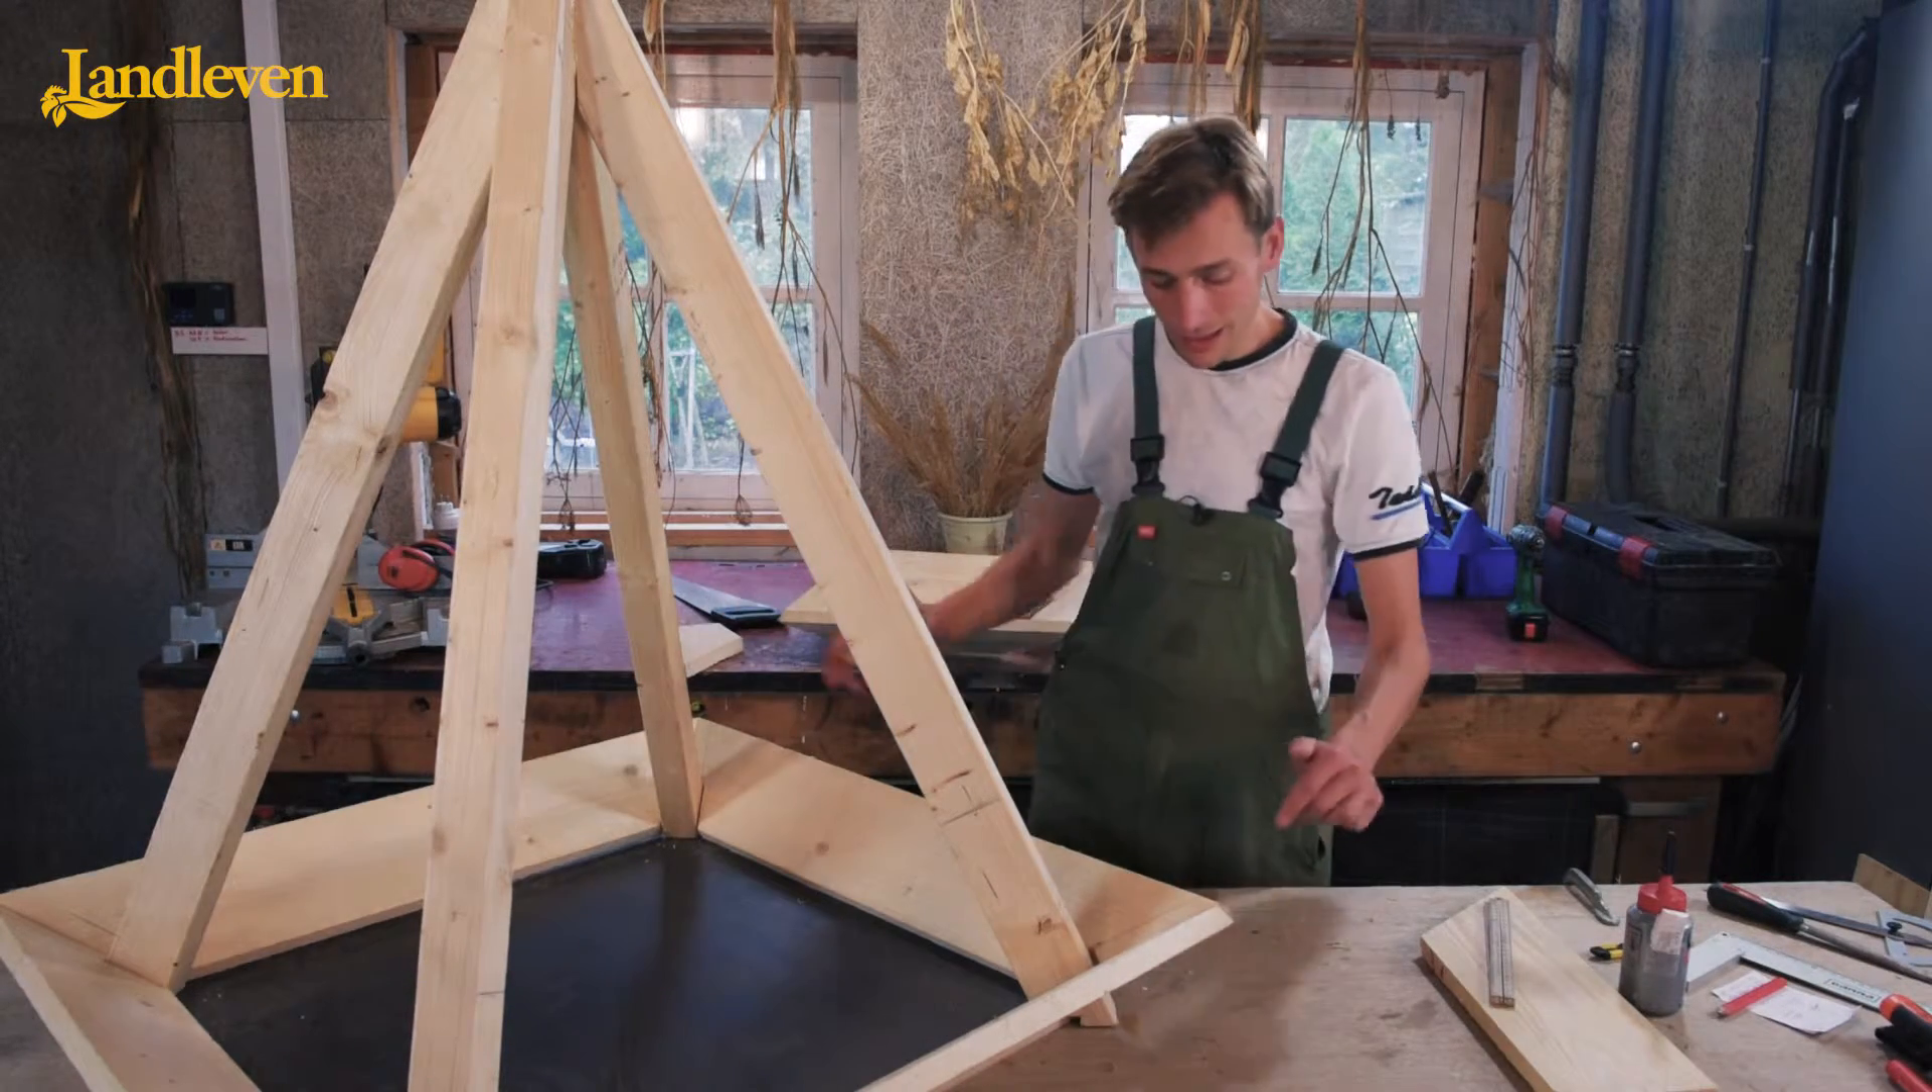Zoals je kan zien heb ik de constructie al staan en ook de eerste ring zit er al op.